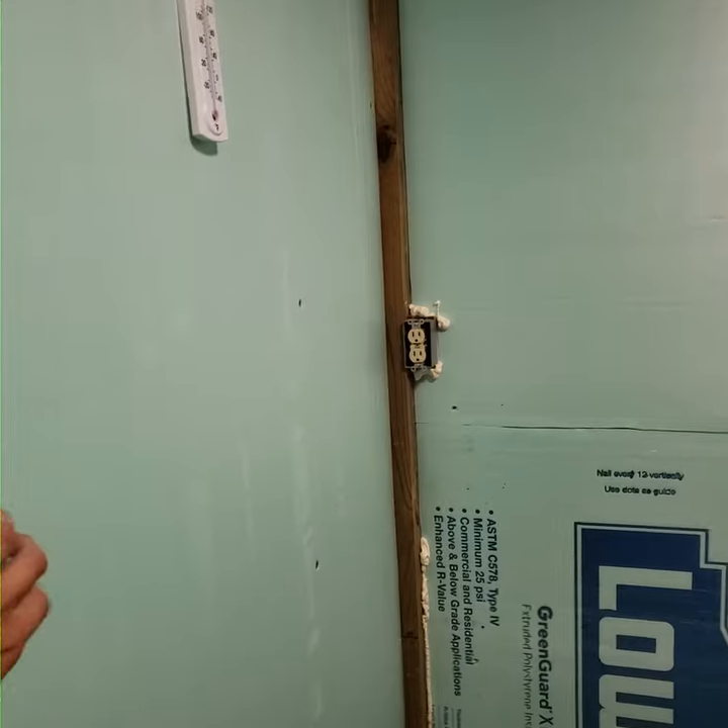Still need to go back and put paneling on the walls clean it up a little bit but we've got the wall air conditioner in here.